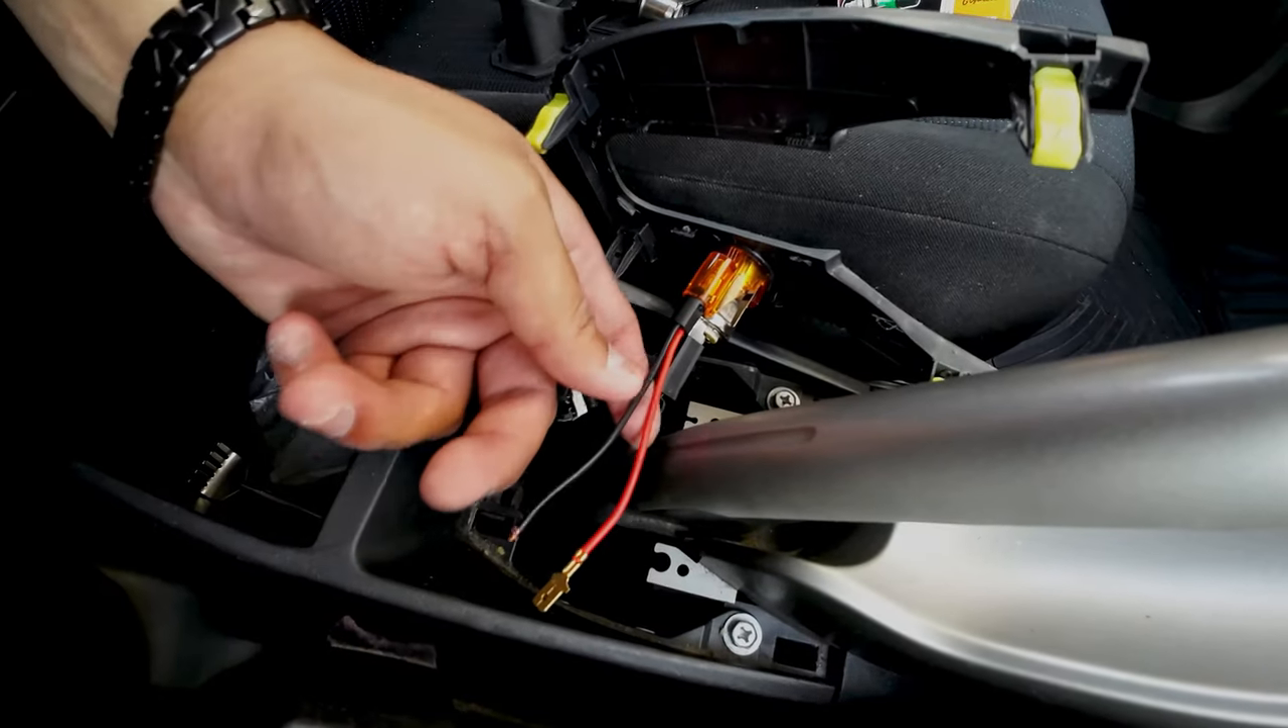I did not connect this wire for the light.